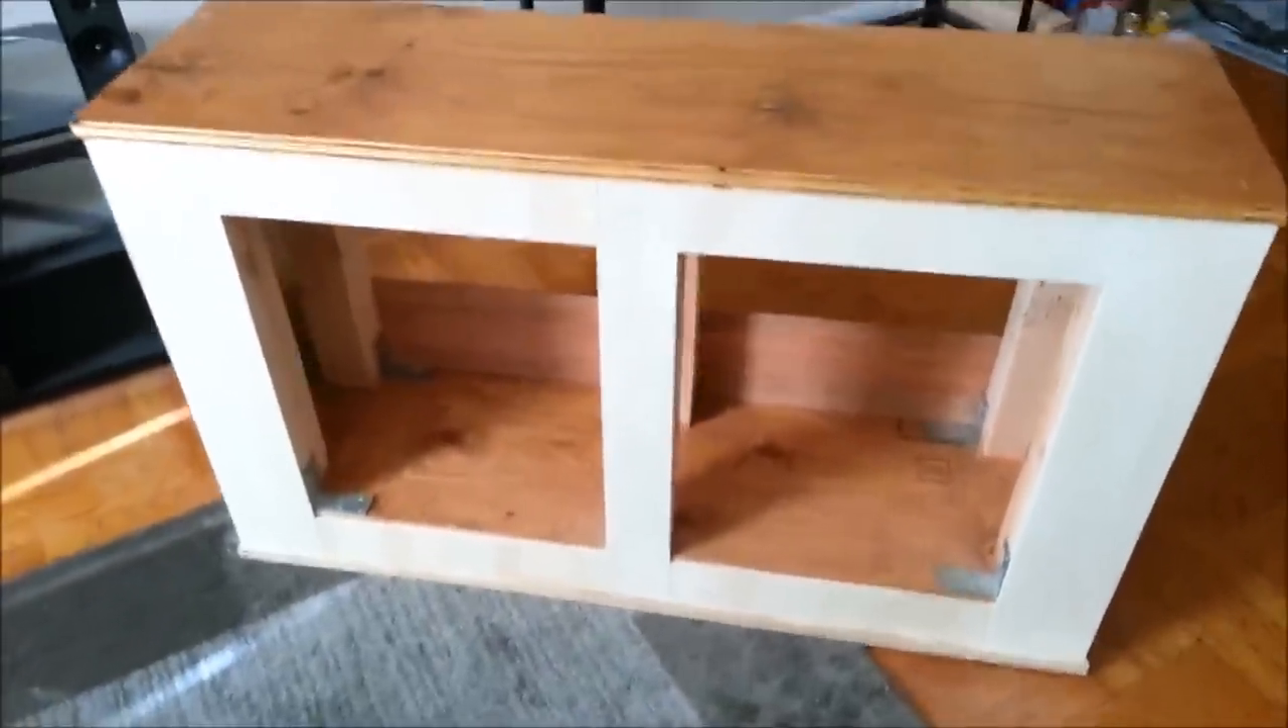Okay so this is the stand after all the panels have been nailed in.